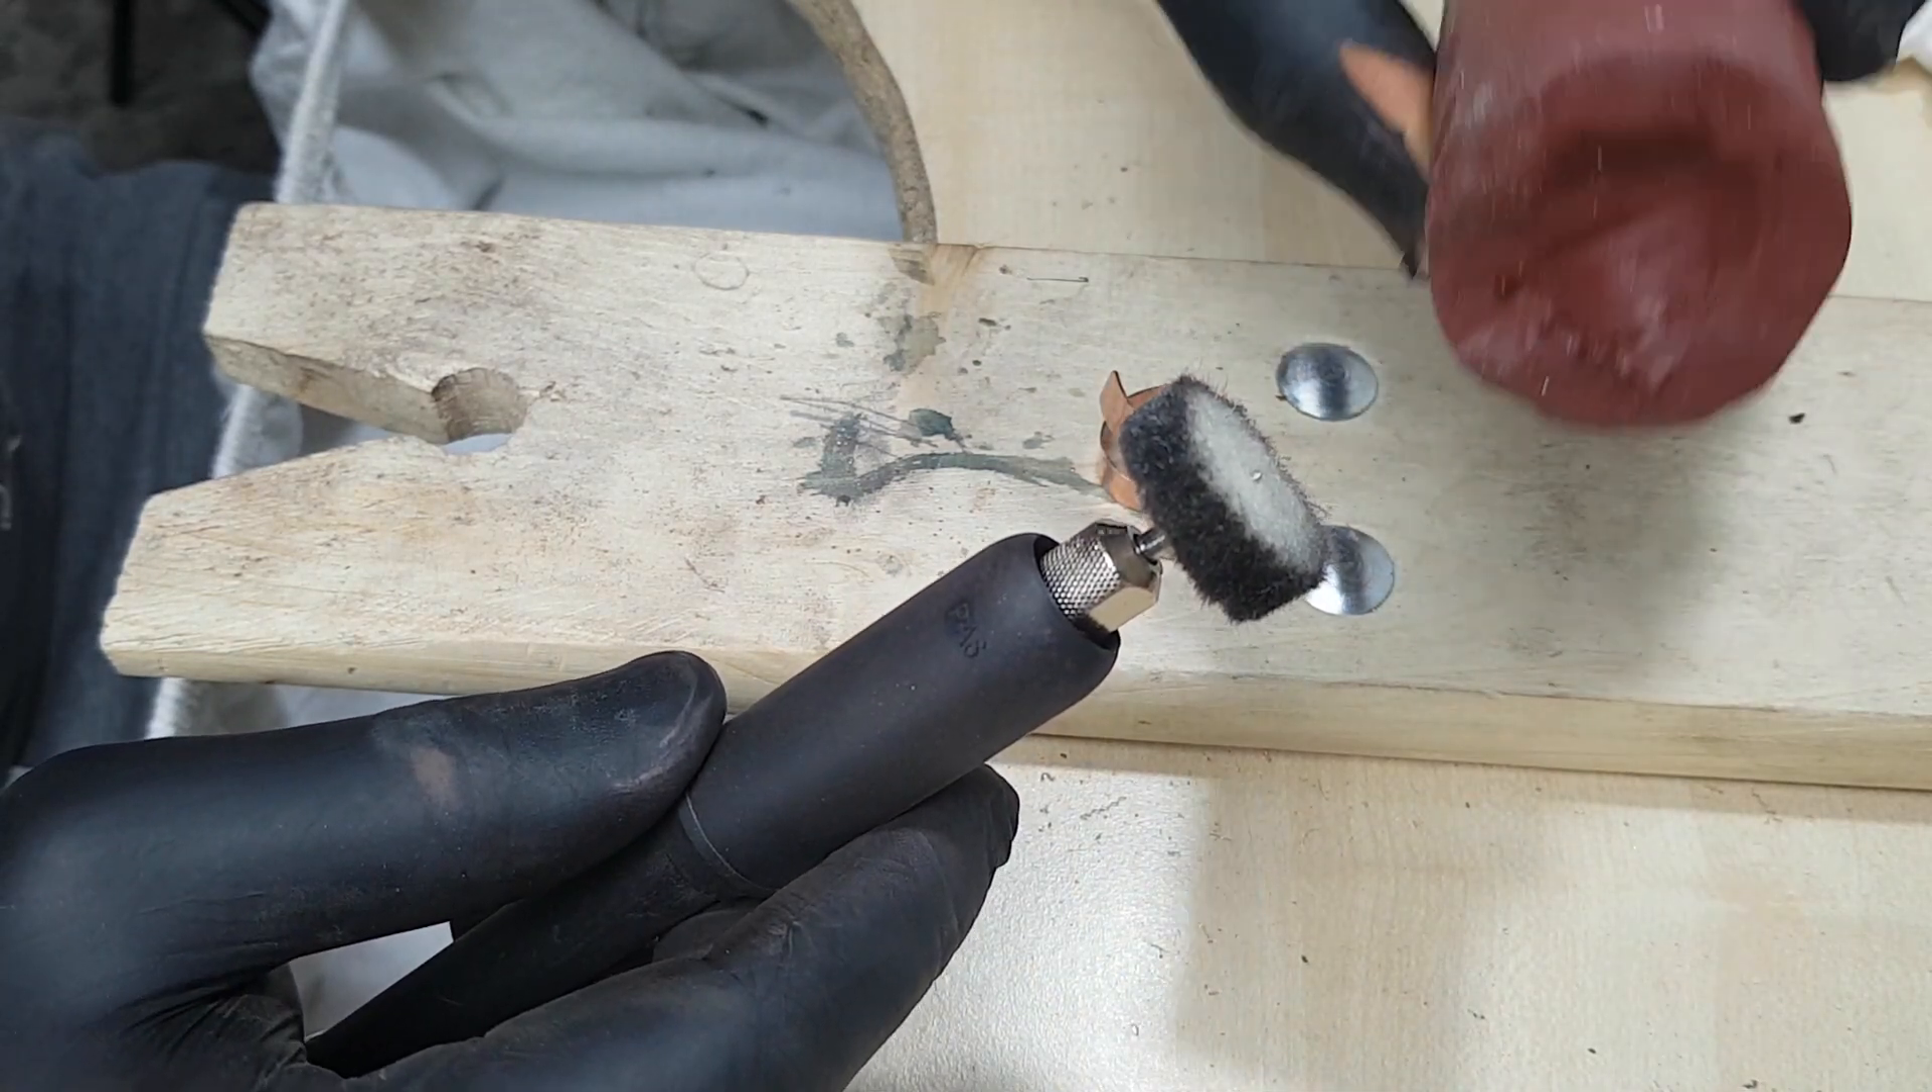Tarczę do polerowania mam już założoną.